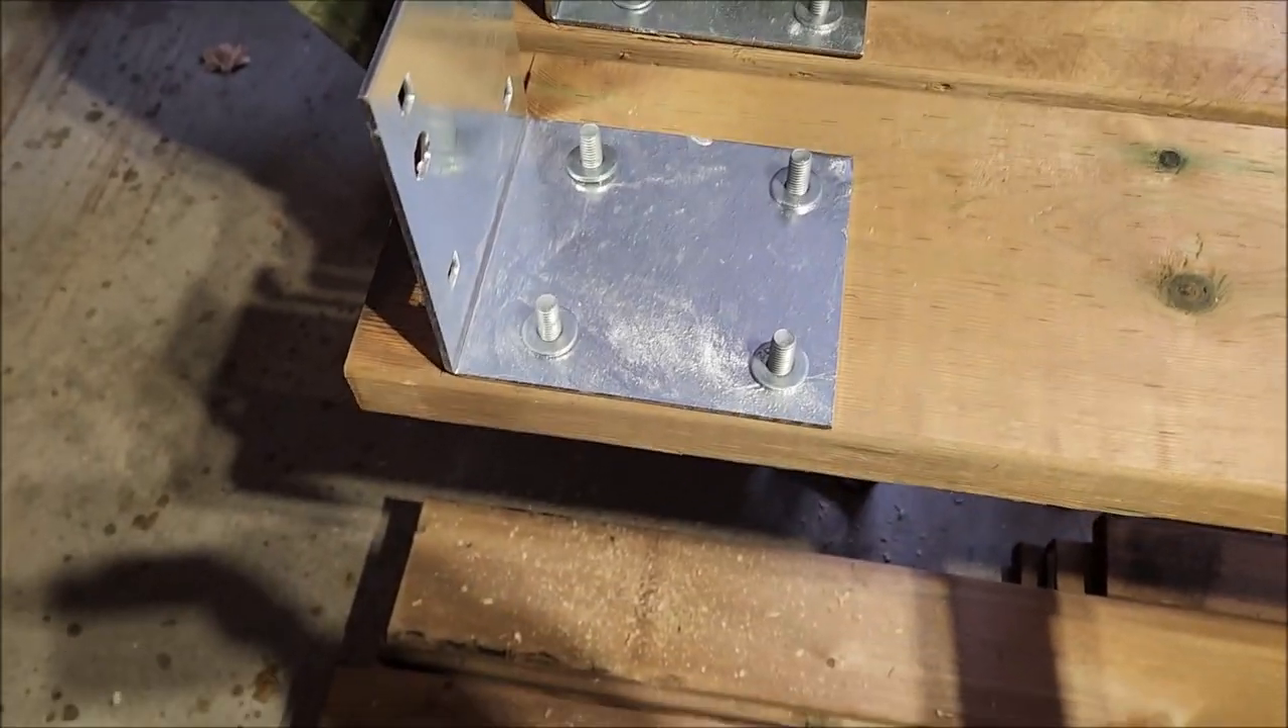I've got the brackets in place with the bolts coming through. I've got washers on them.